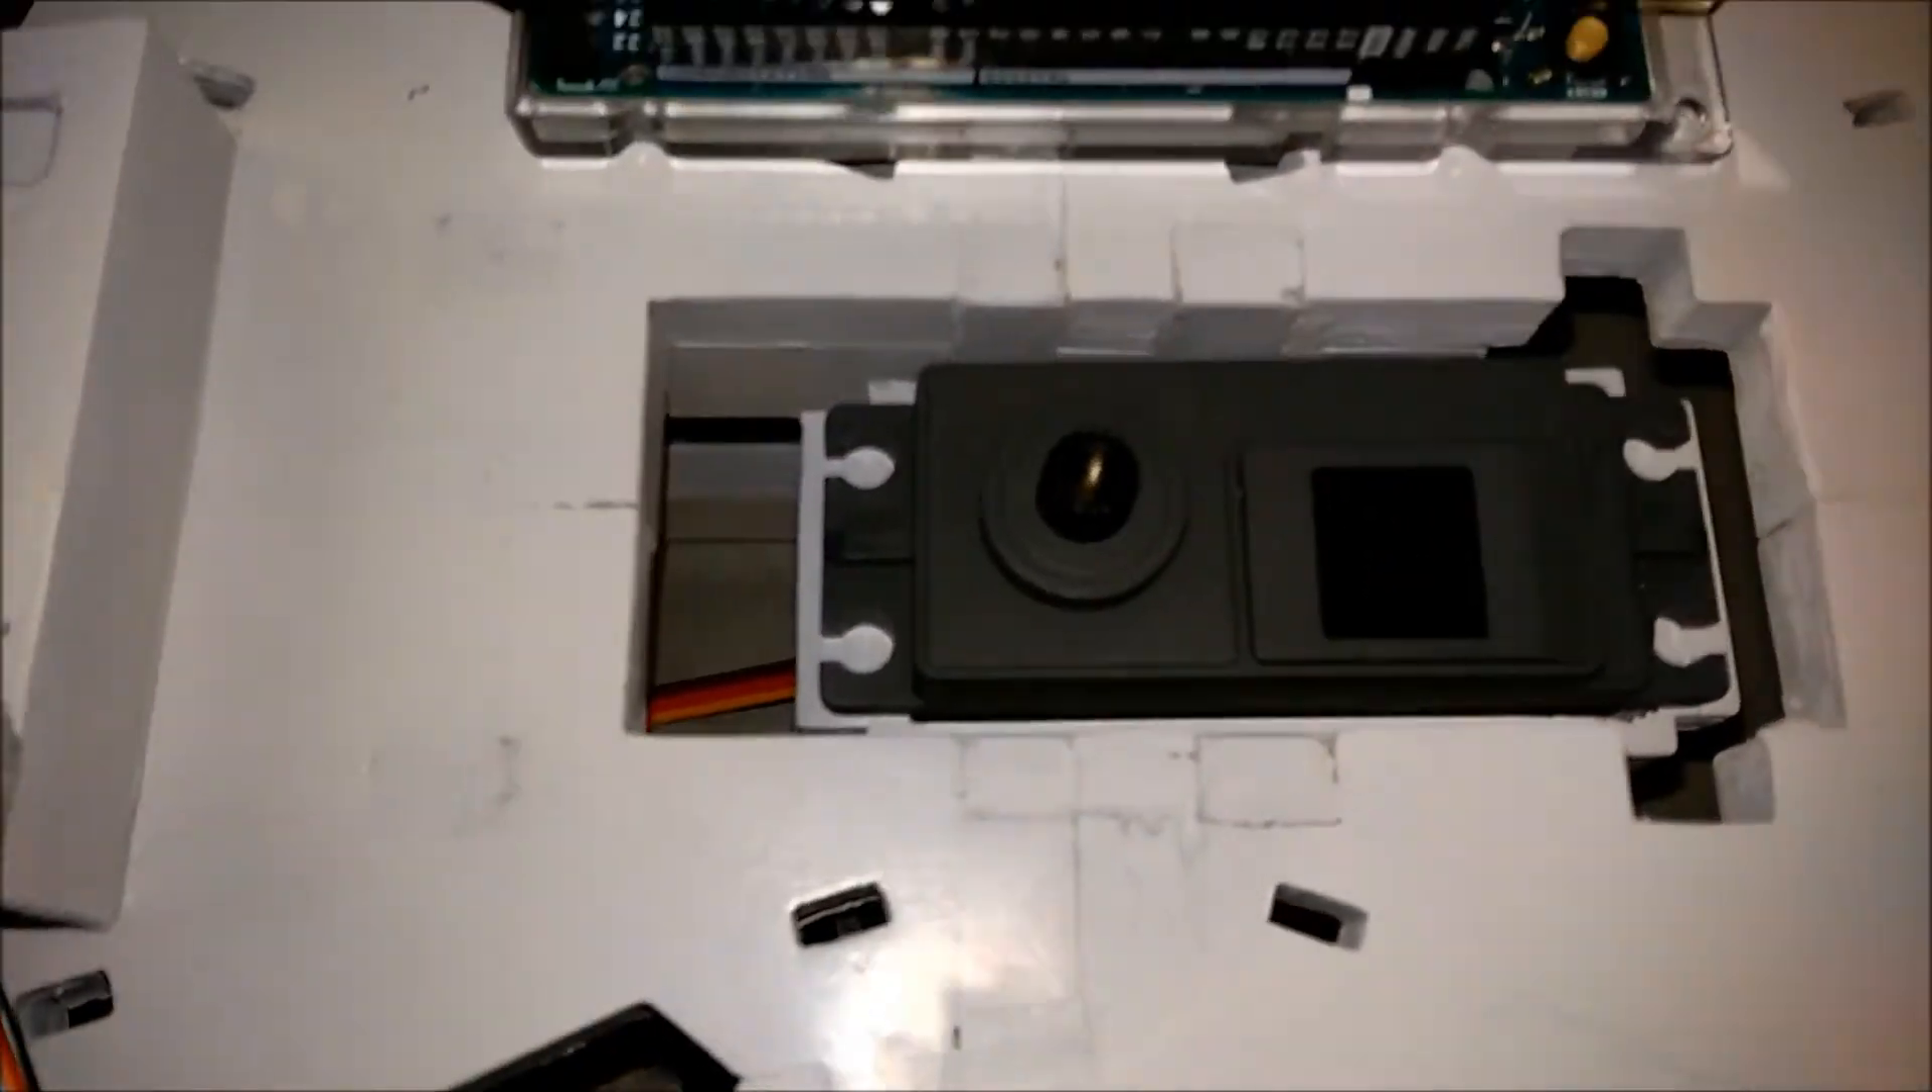Okay I finally got the servo to fit.